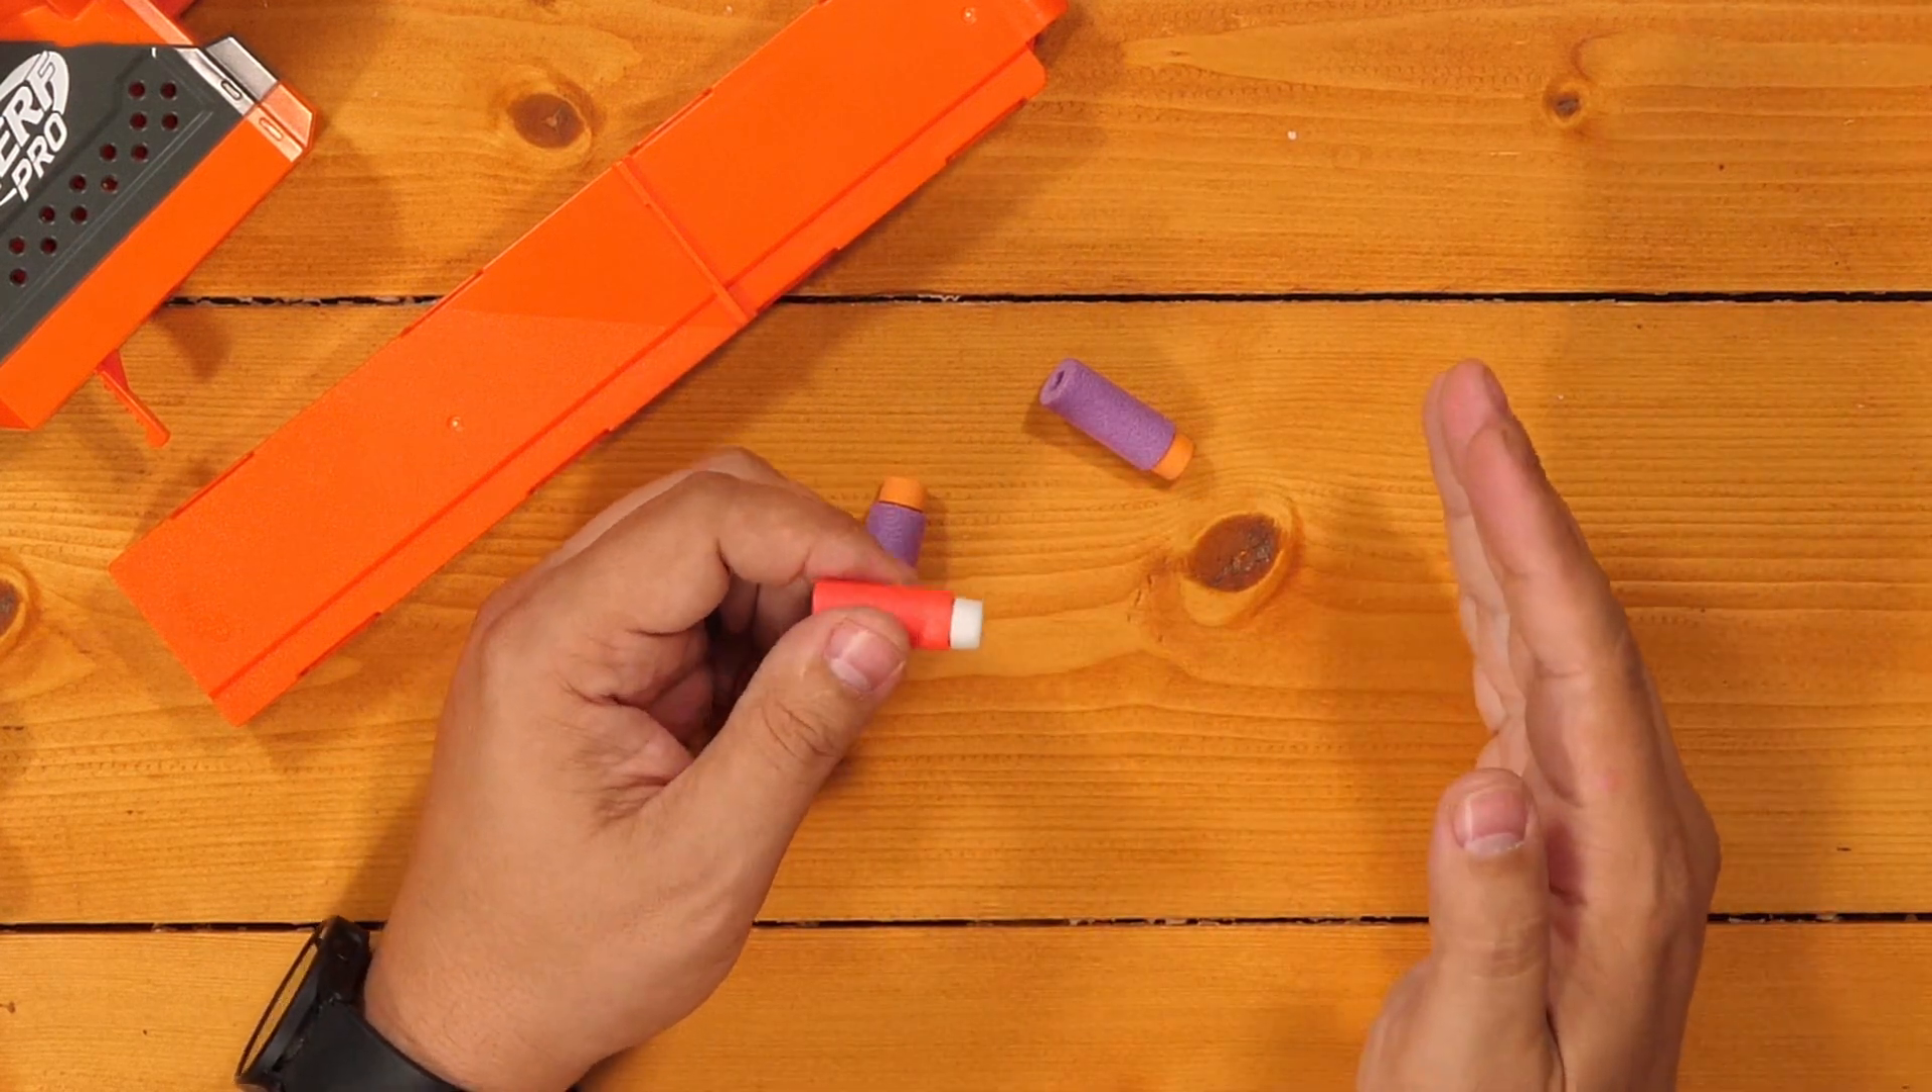Here's a dart, you know, the head of the dart is slightly like protruding out from the foam.